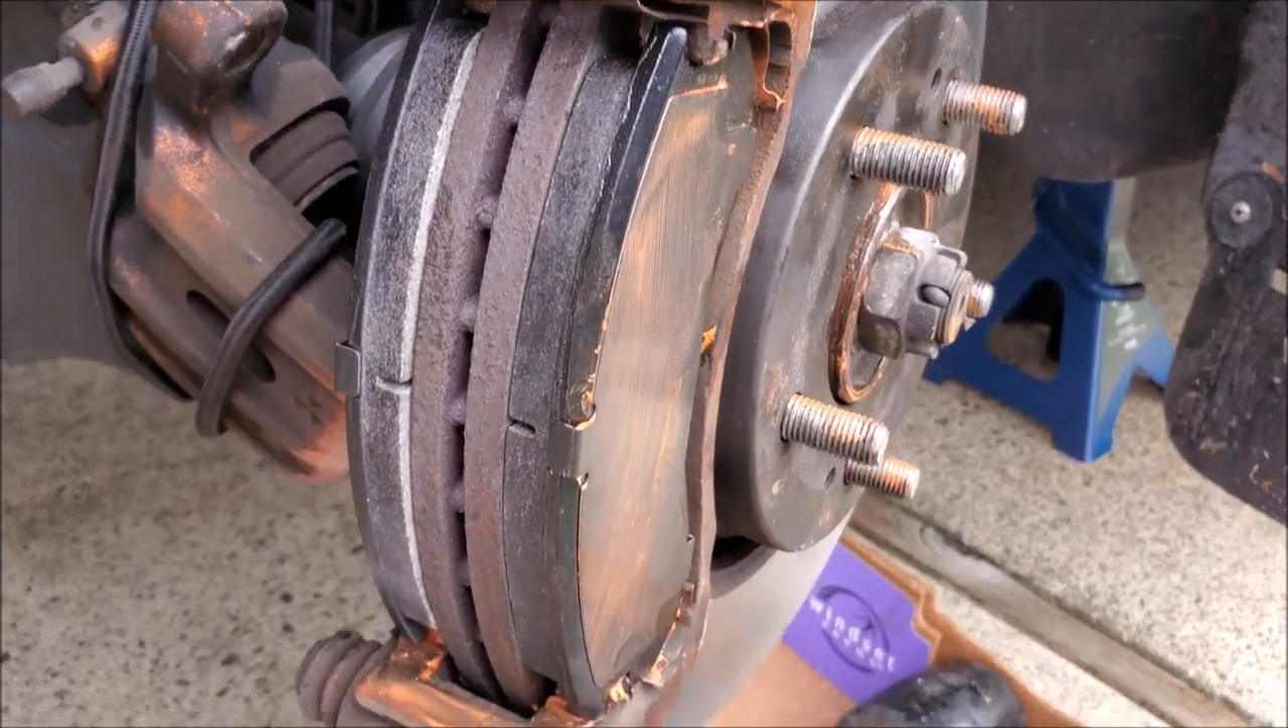We now have our bracket in and our pads installed so we know everything works.